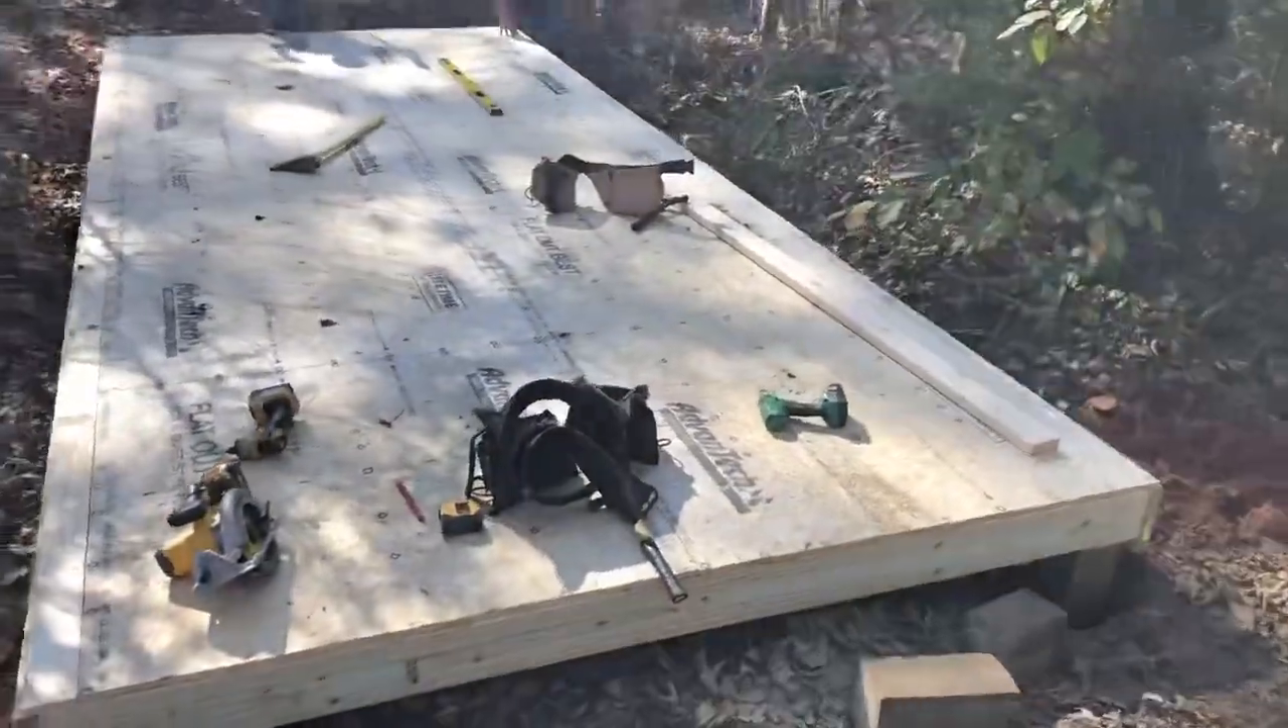Well, this is how much we got done by lunch. So we got the floor down.